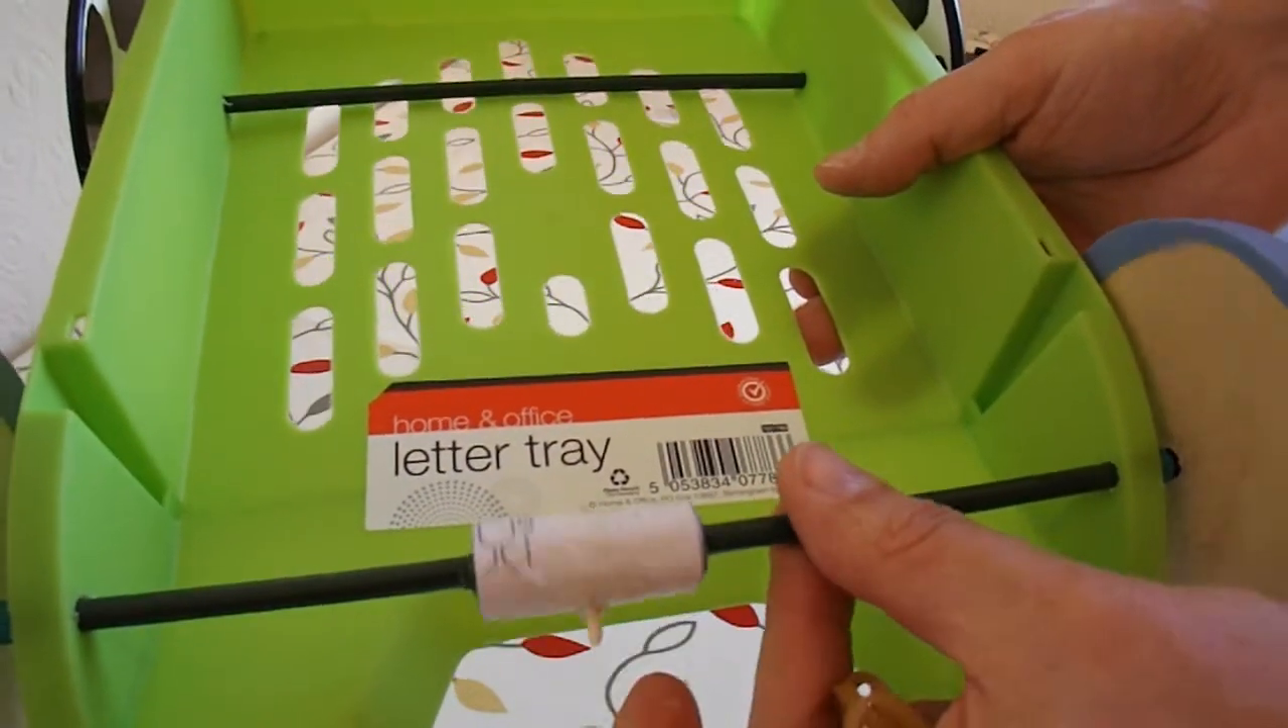Right, that's my bit of cardboard wrapped round the back axle just to make it a bit wider.